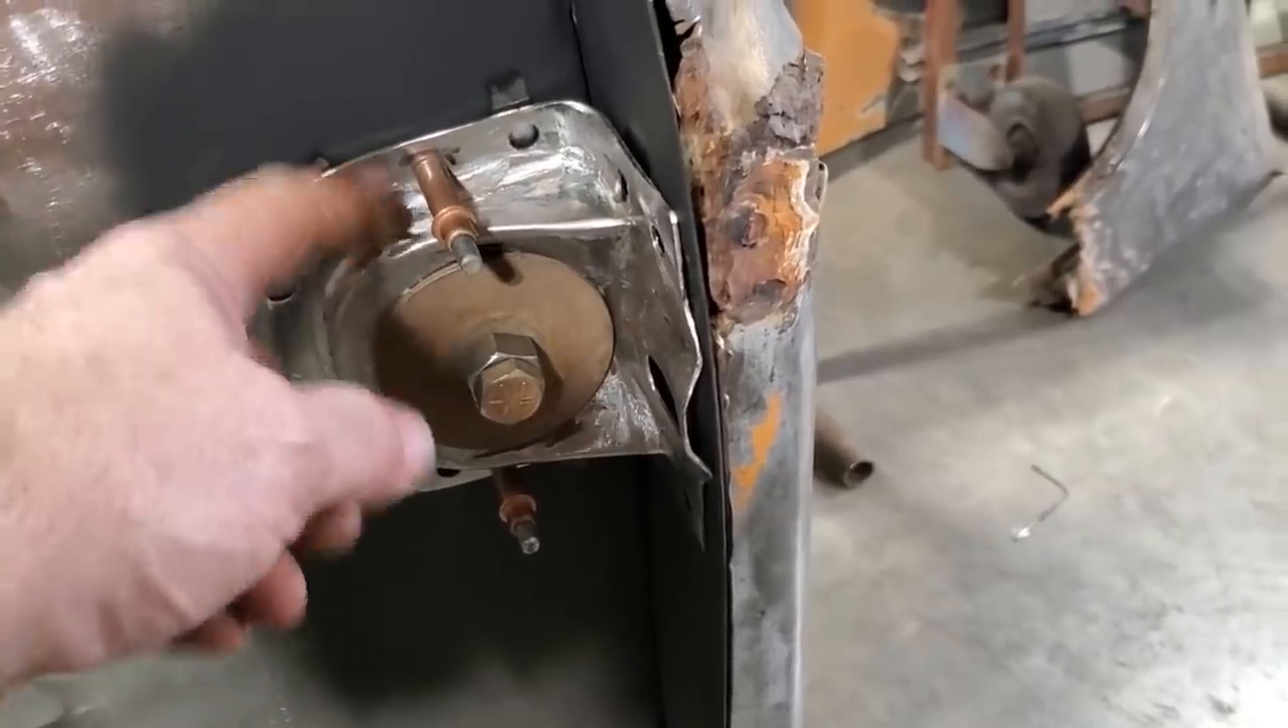So then I'll do, I got a large washer put on this here so I don't do too much damage to the mount.